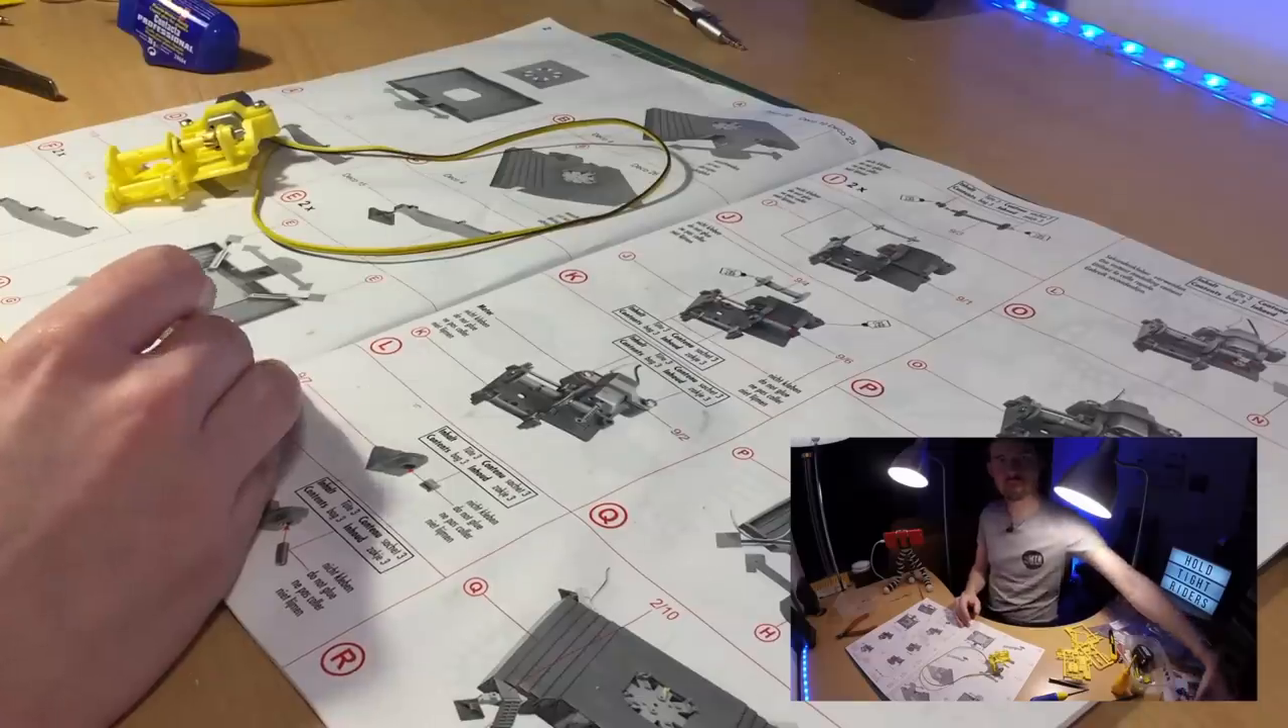So there we go that is the motor assembly in its basic form.